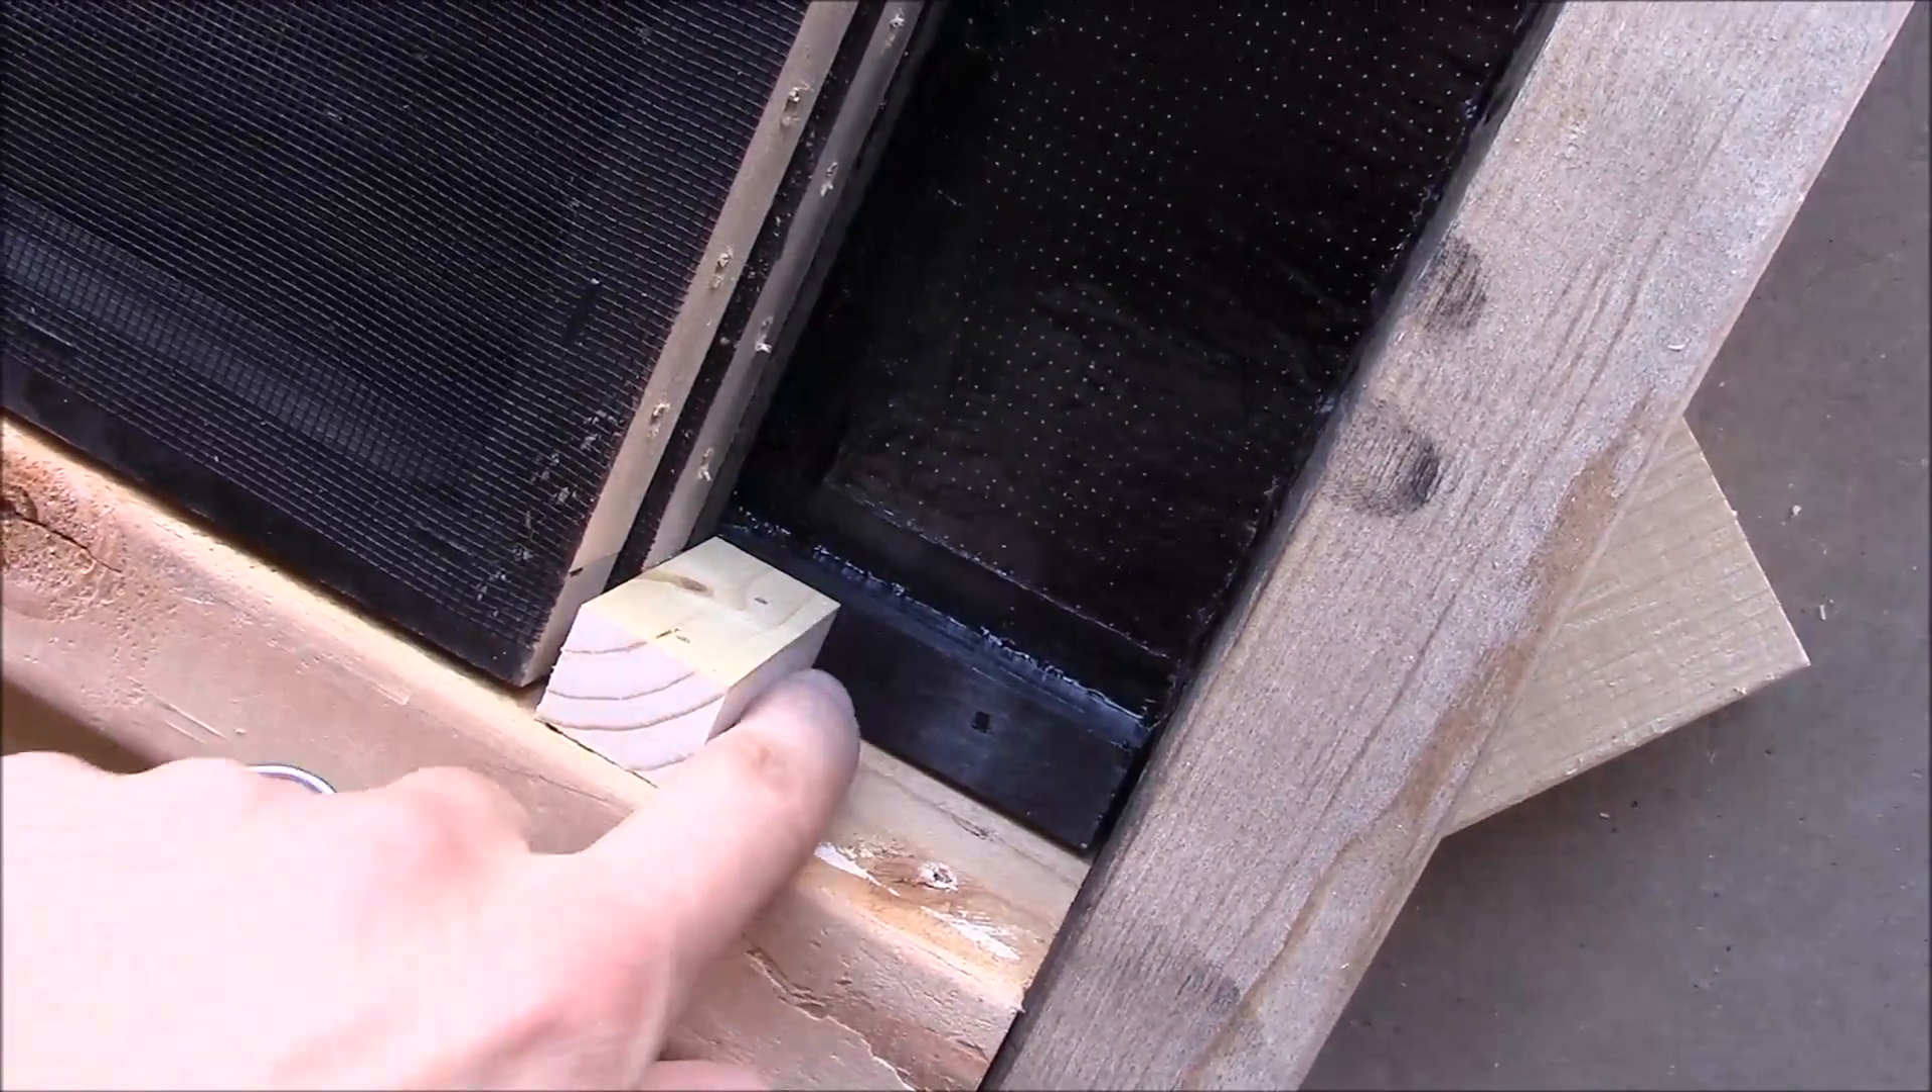I also while I was in here I put in a little stop block down here so that these screens would not fall down like I was talking about.